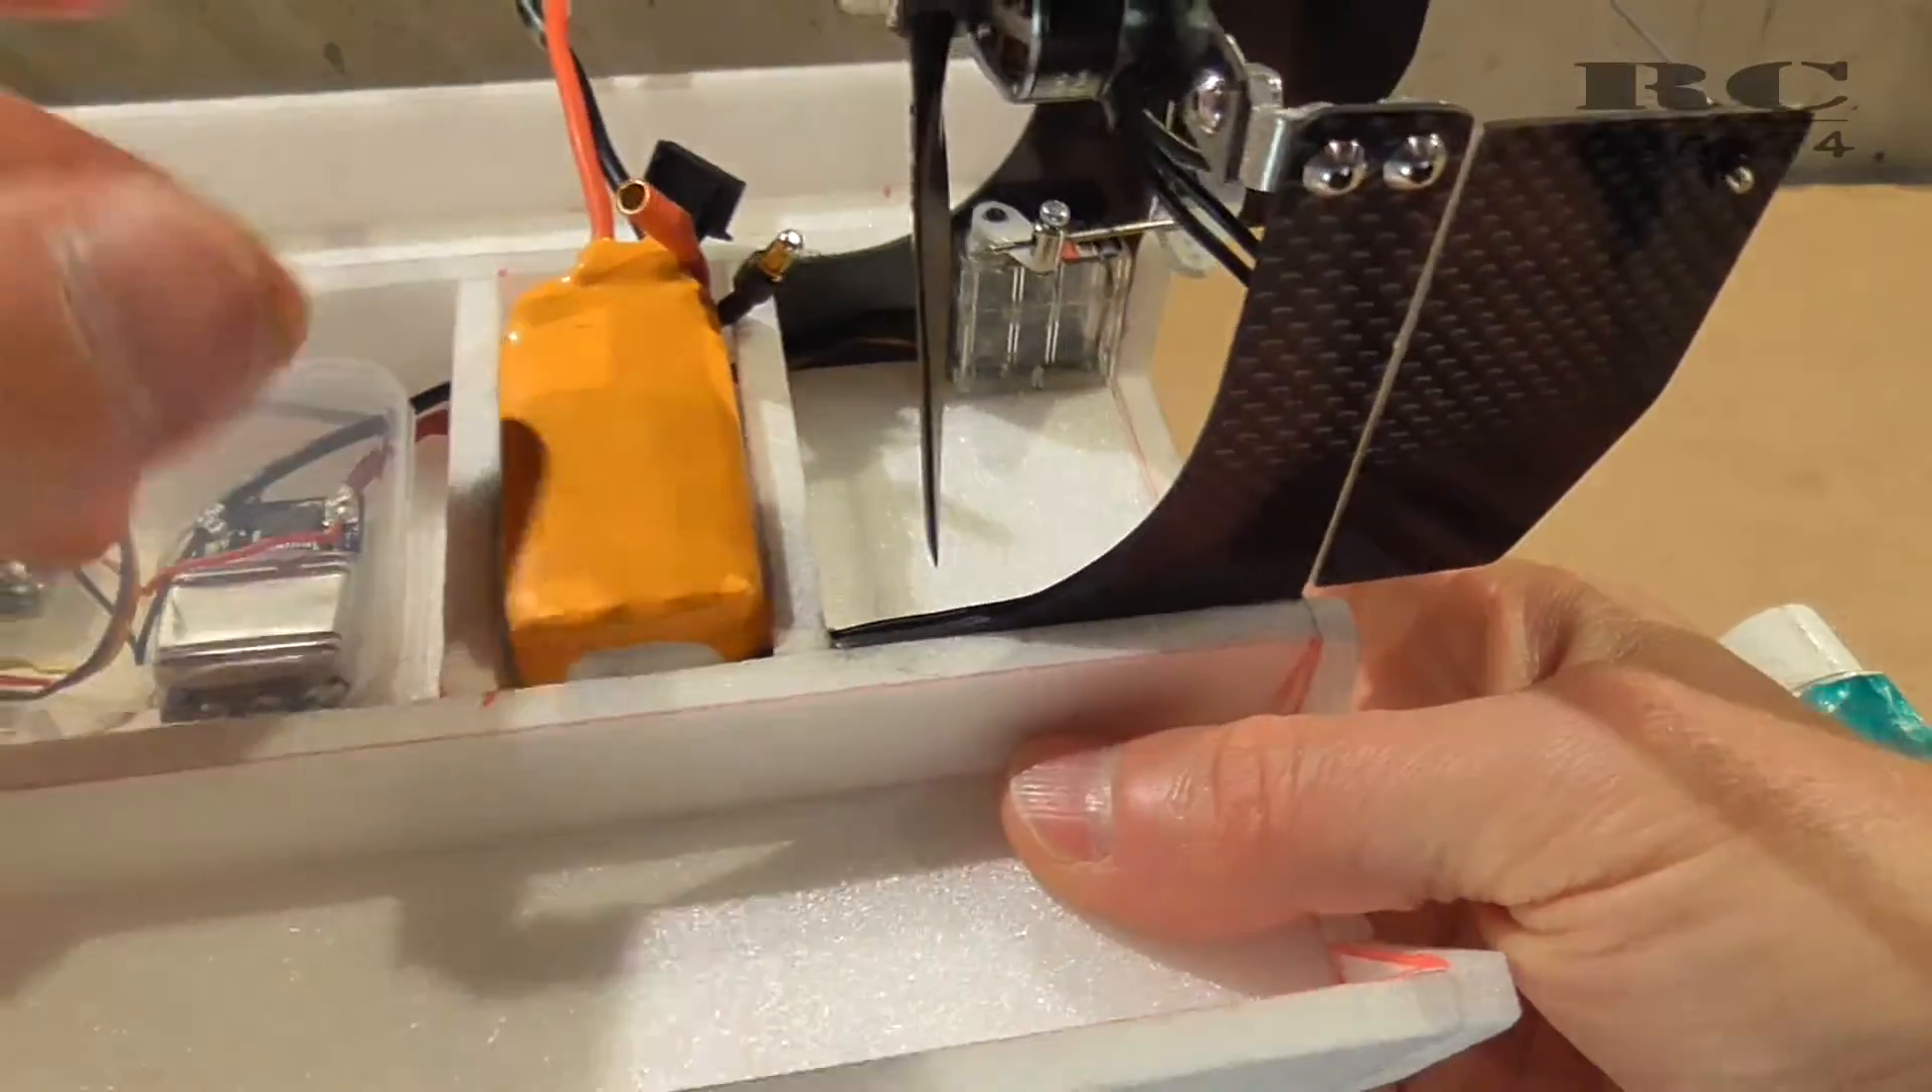To make the battery fit better I had to do a separate wall which makes the battery fit exactly into this compartment so I have a nice battery compartment.